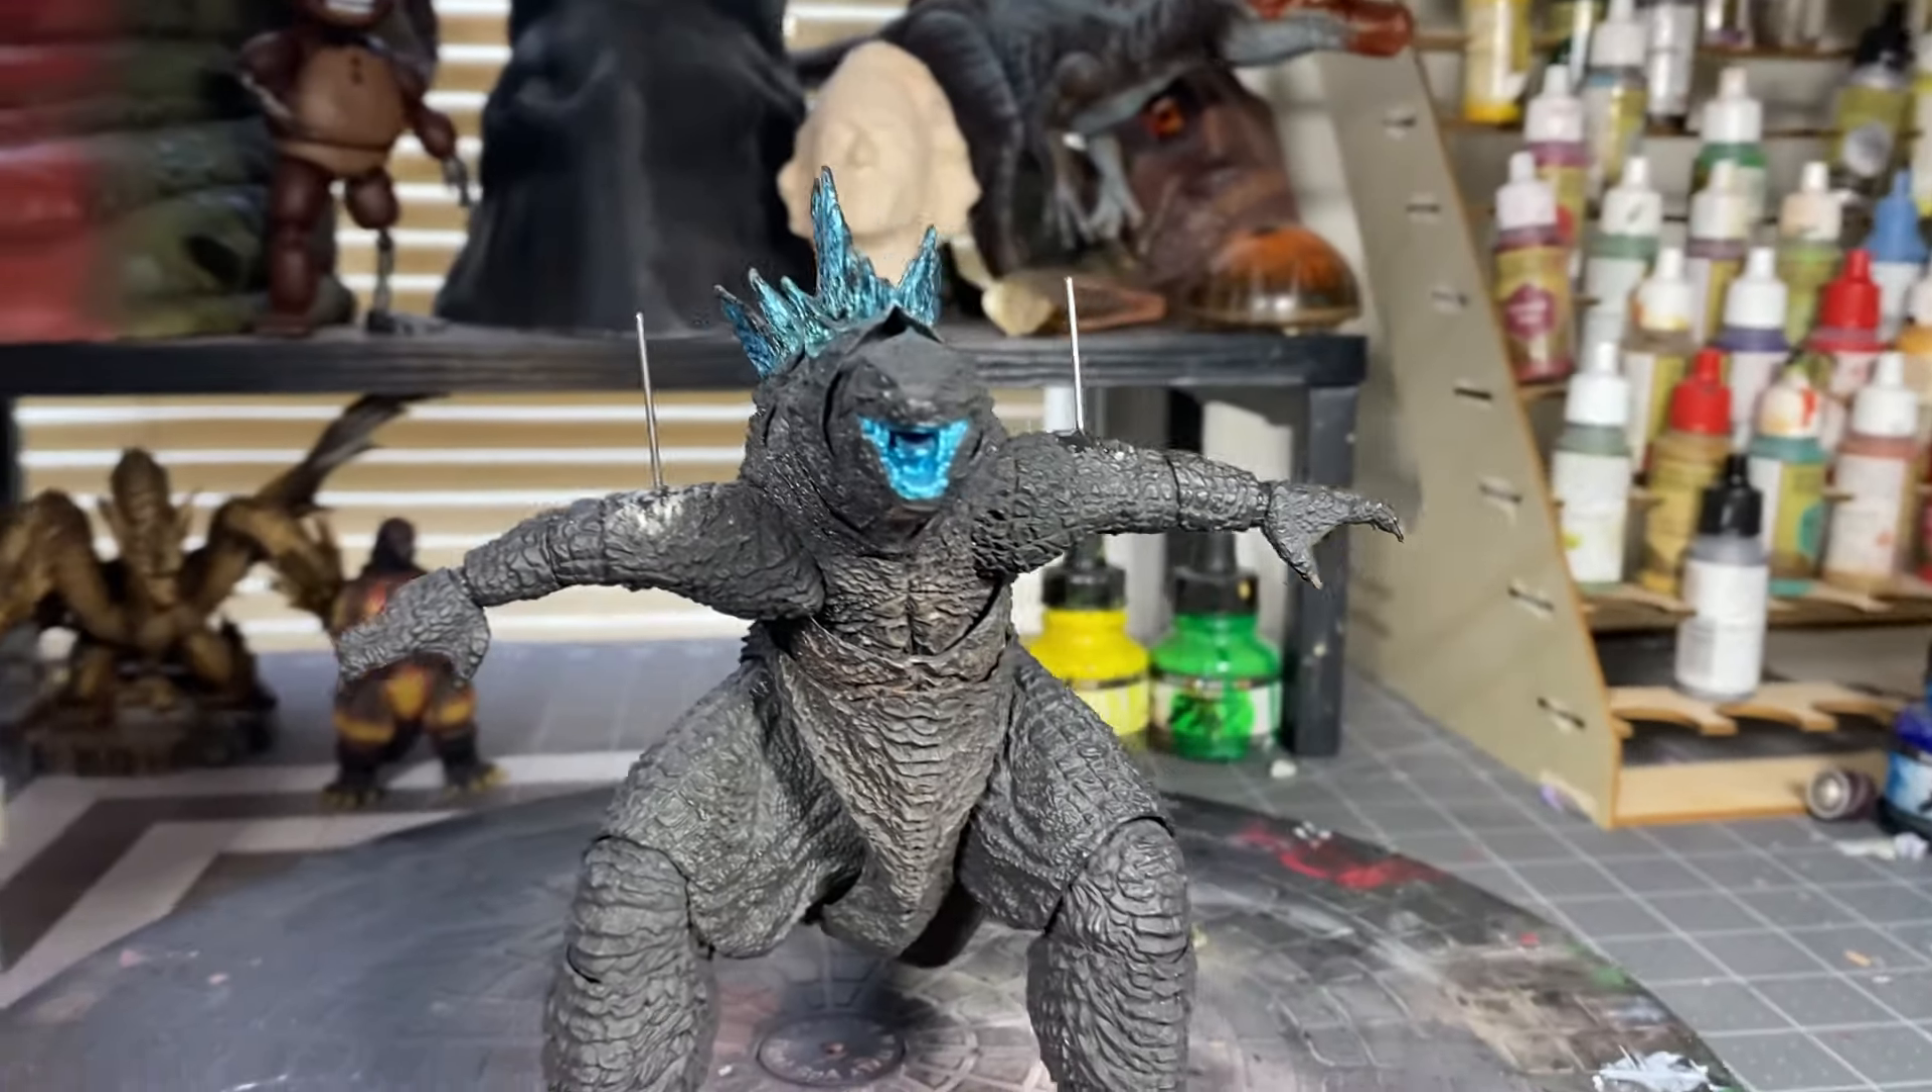I inserted the rods on each arm and I added epoxy glue to make sure they don't move.